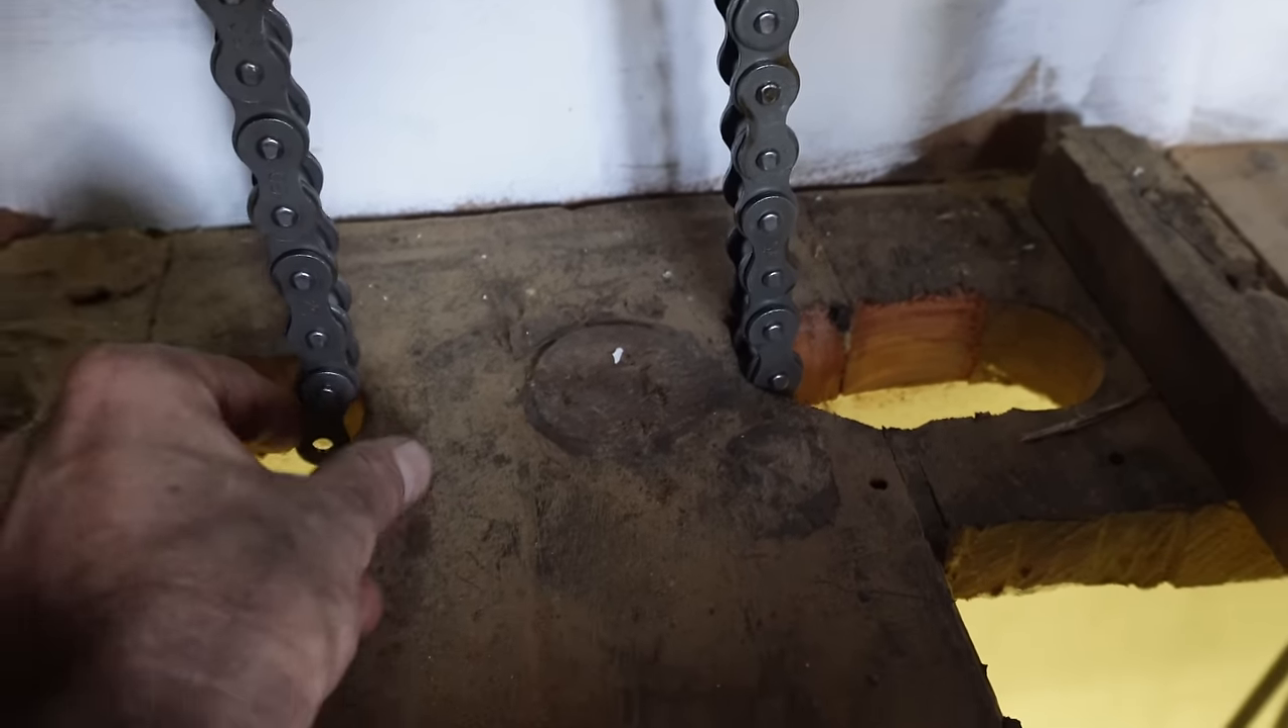The only problem I can see here is that the chain at the moment is touching the wood.